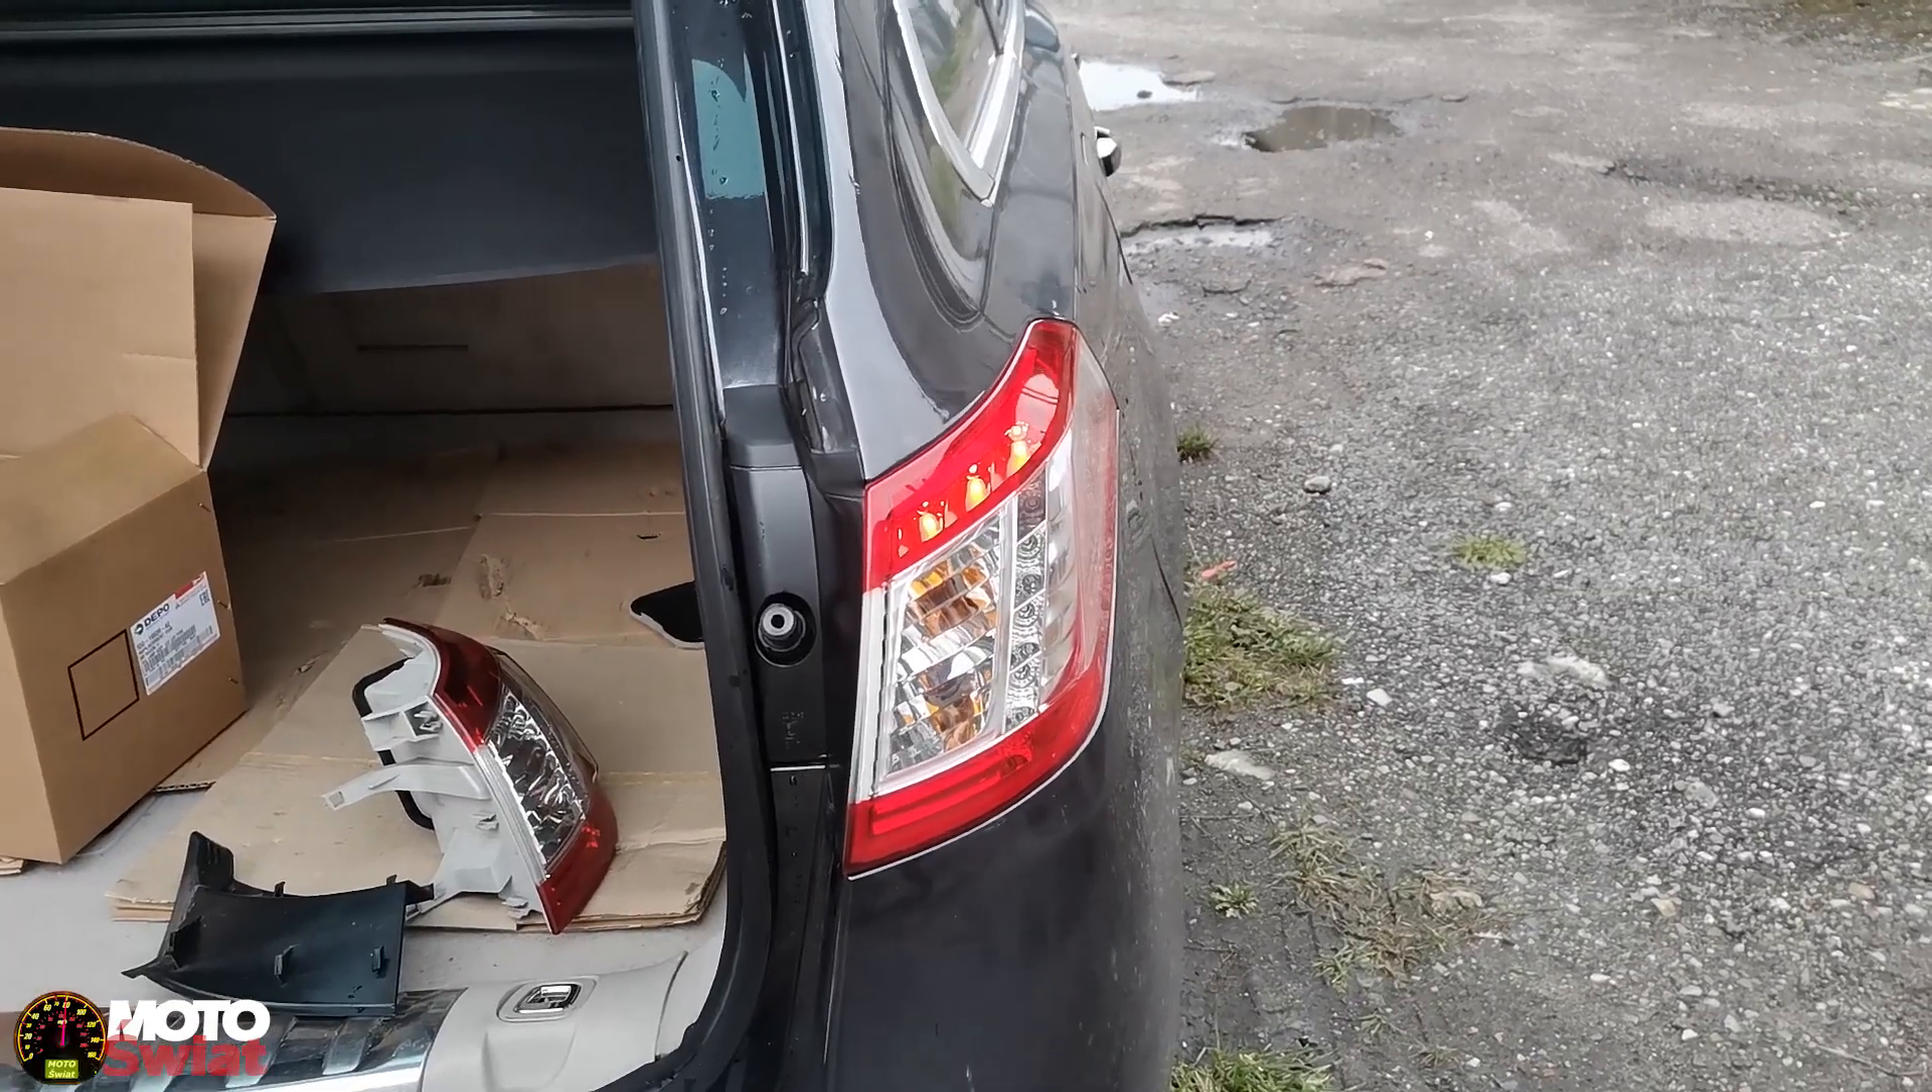A więc to lampa zamontowana jak widzicie.